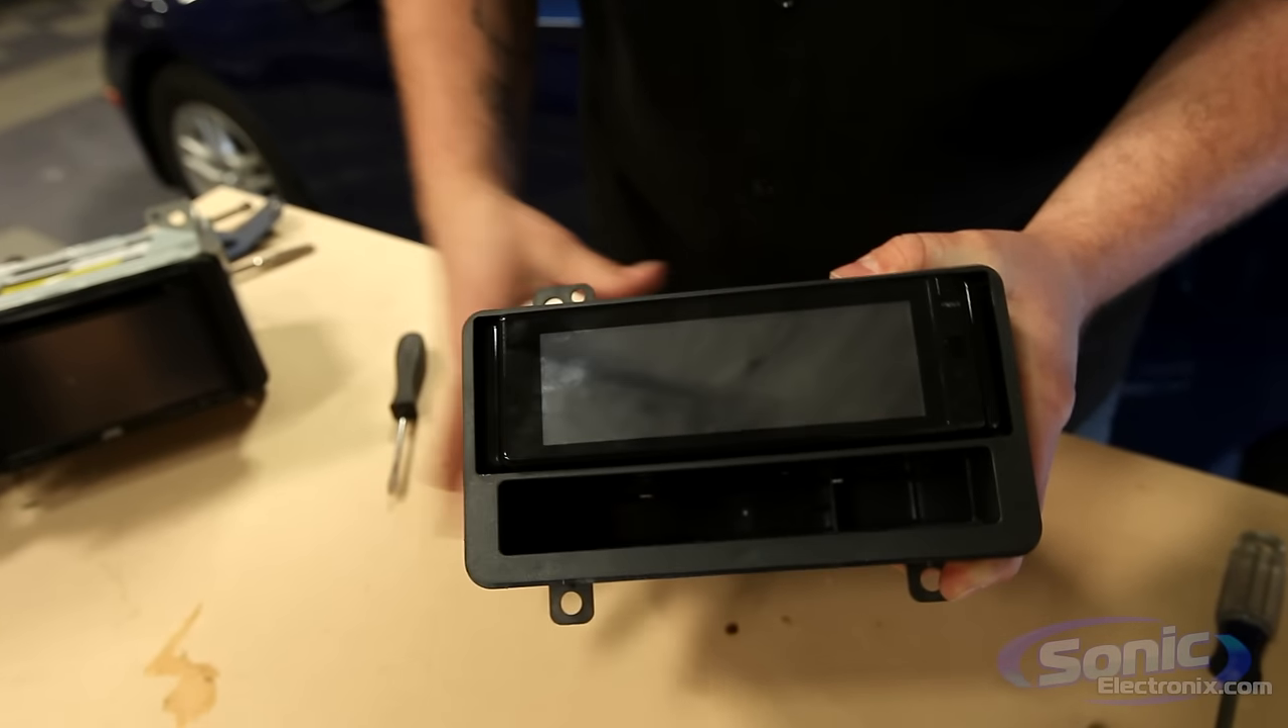The stereo is now successfully caged to the dash kit.